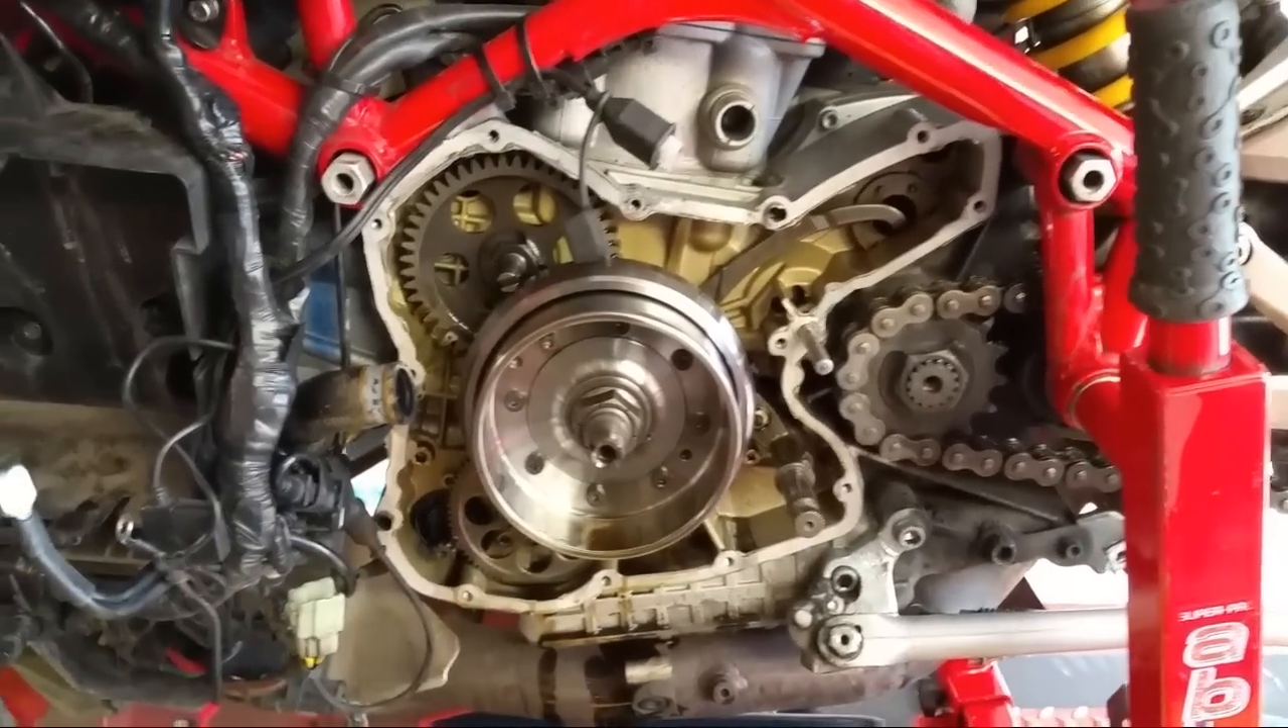I've got the cover off here.